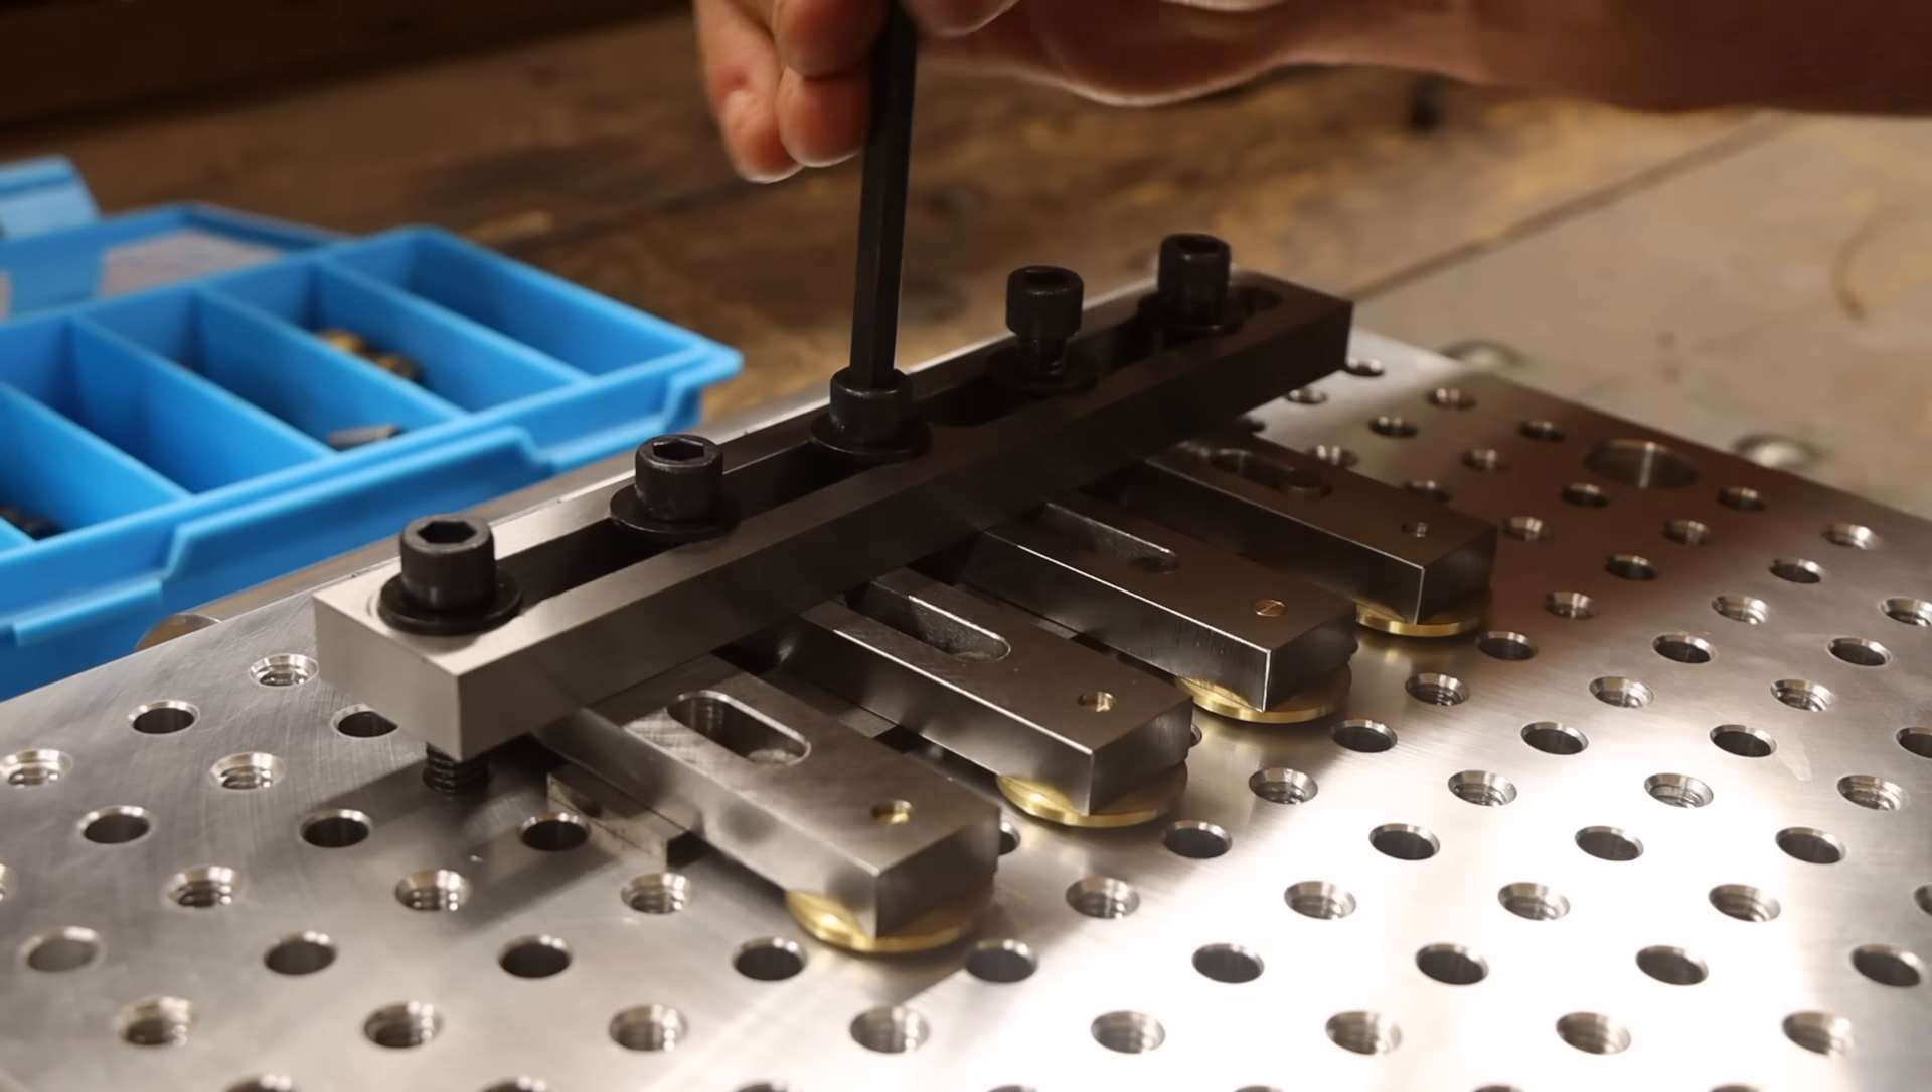To hold everything down, I have this bar I made from an old project that perfectly spans all four parts.